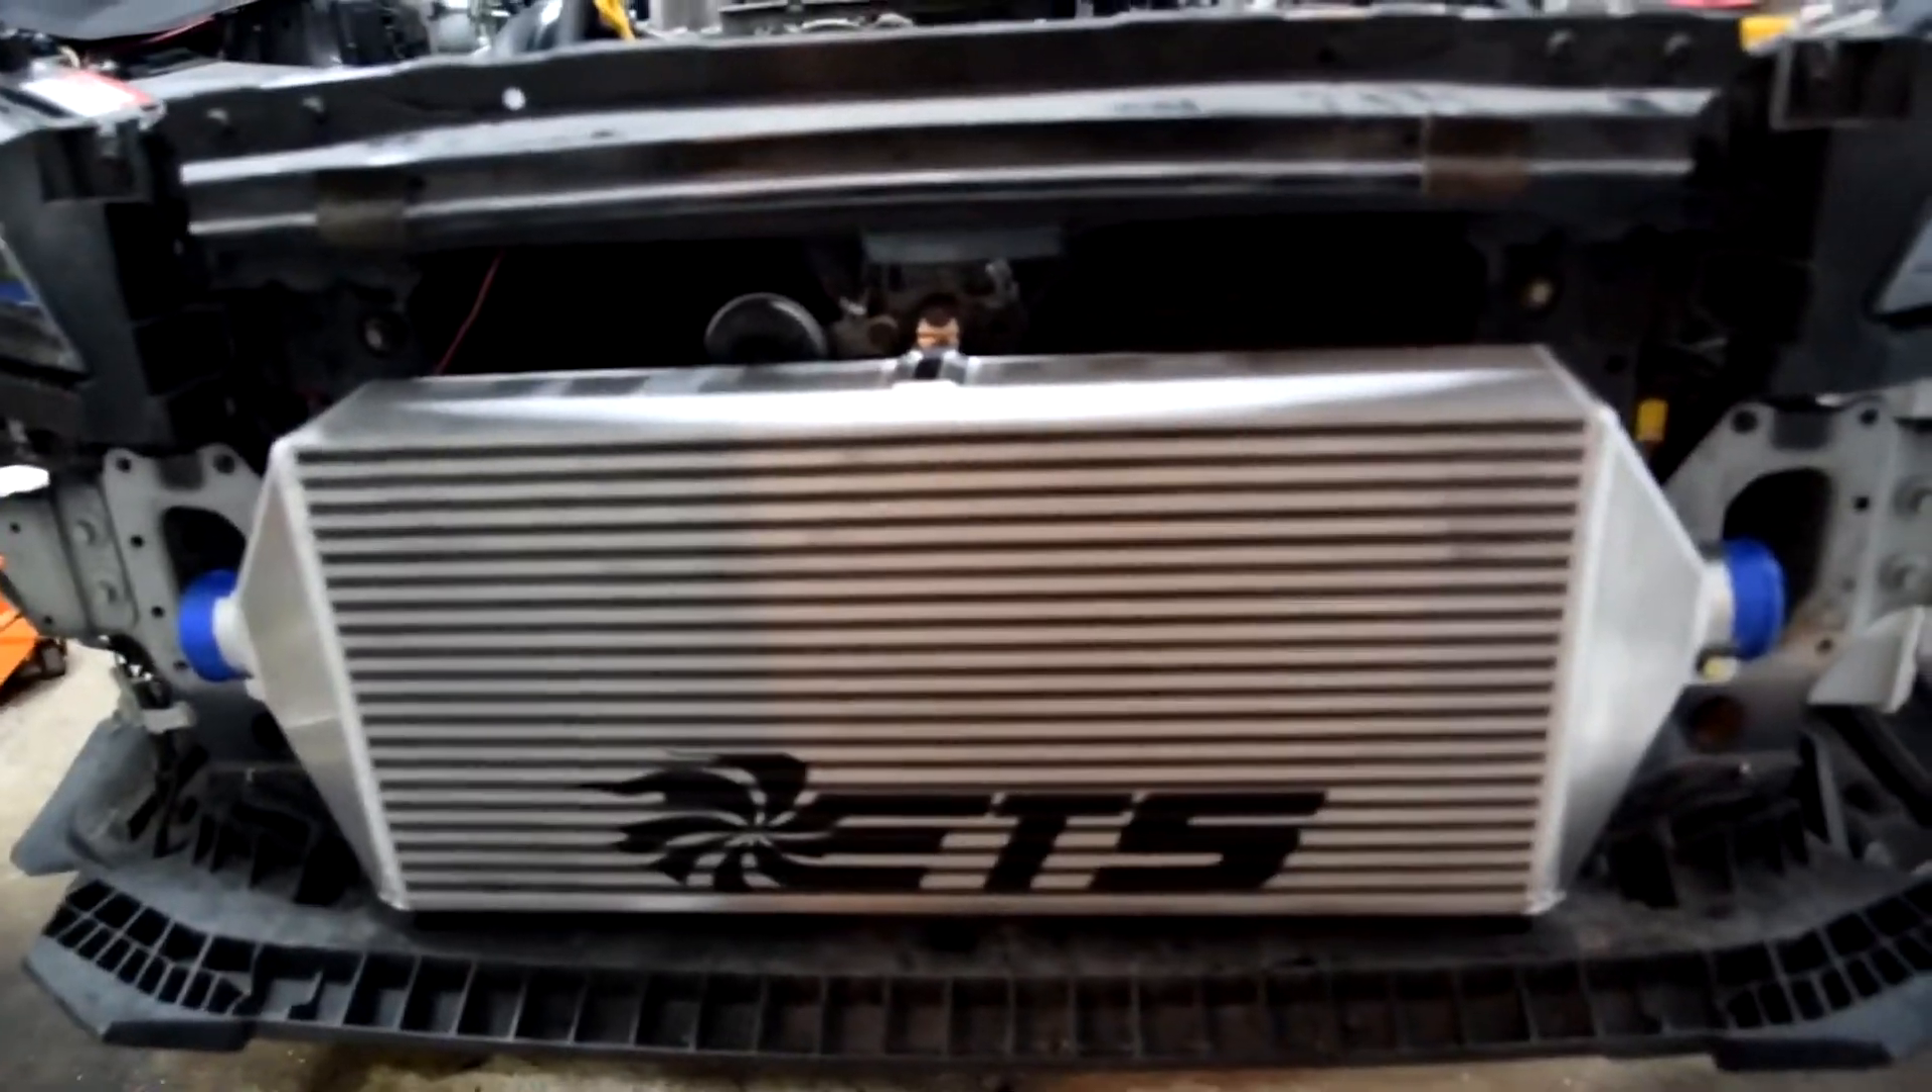I do have the front mount intercooler mounted and i did skip a few steps already.